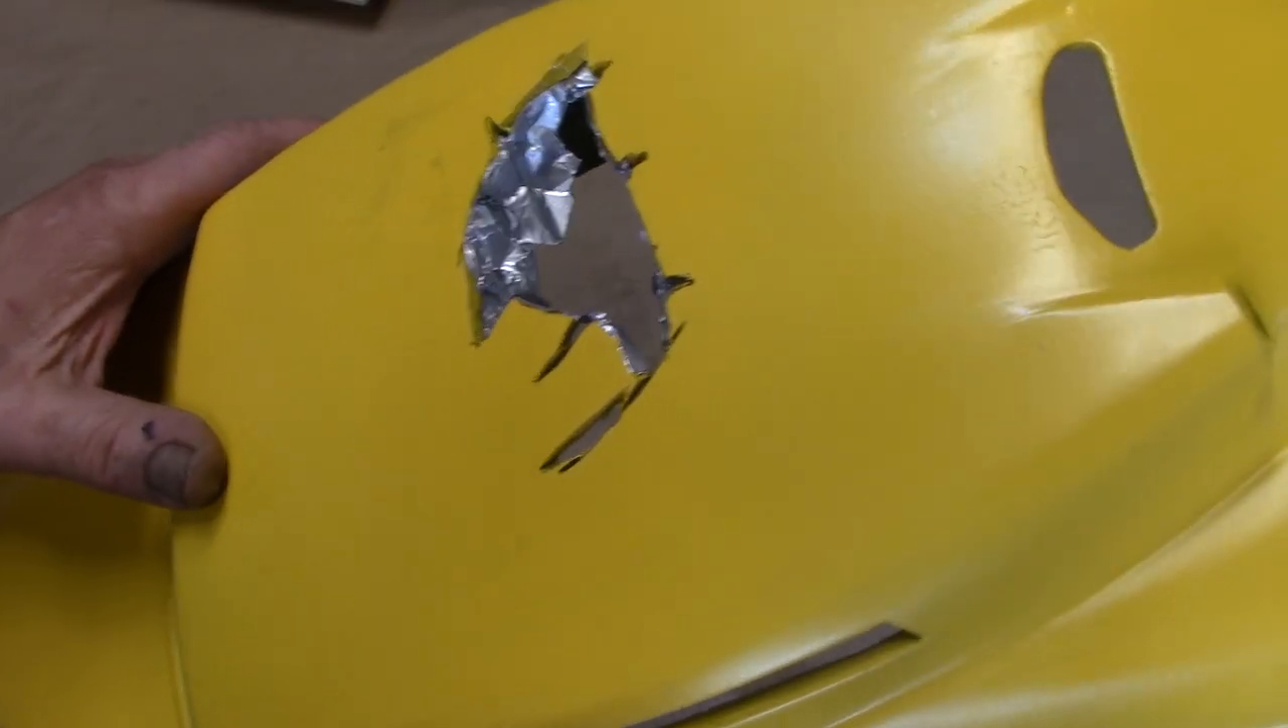Here you can see I've got that tin foil glued down to those edges. Just at the very edges.